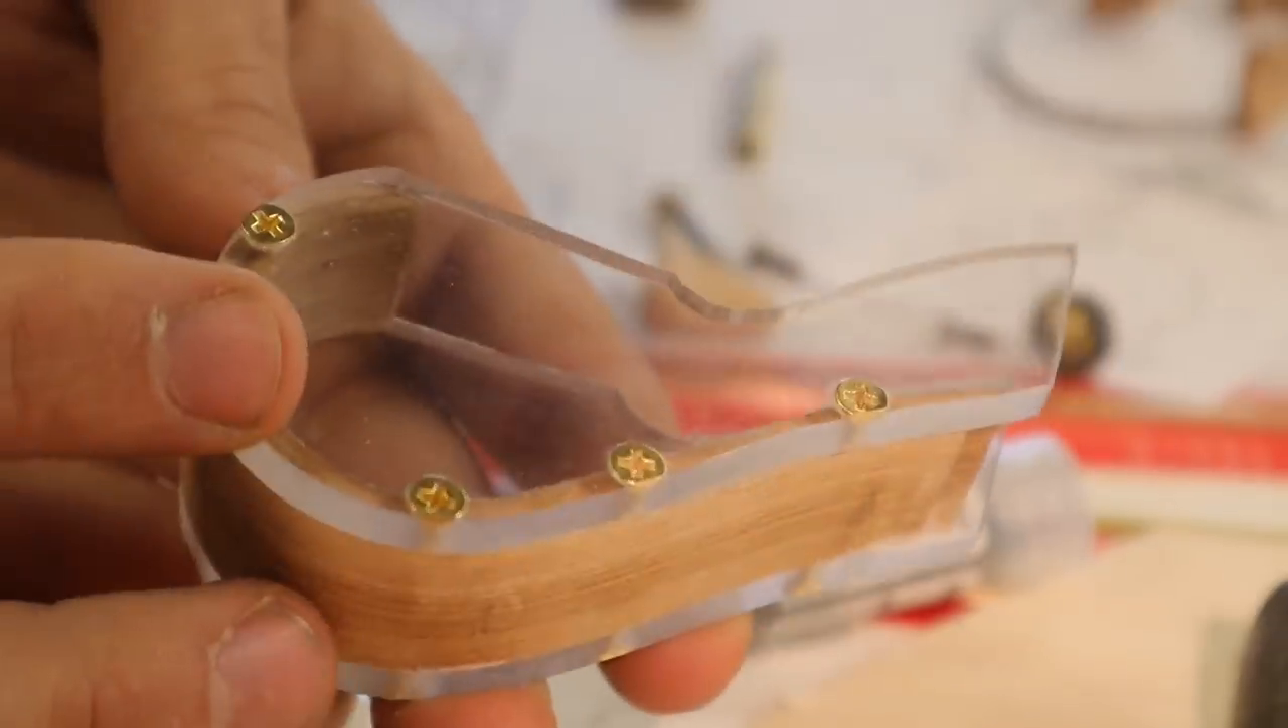That is the bottom portion of the crankcase put together yeah that's a lot of screws holding that together.